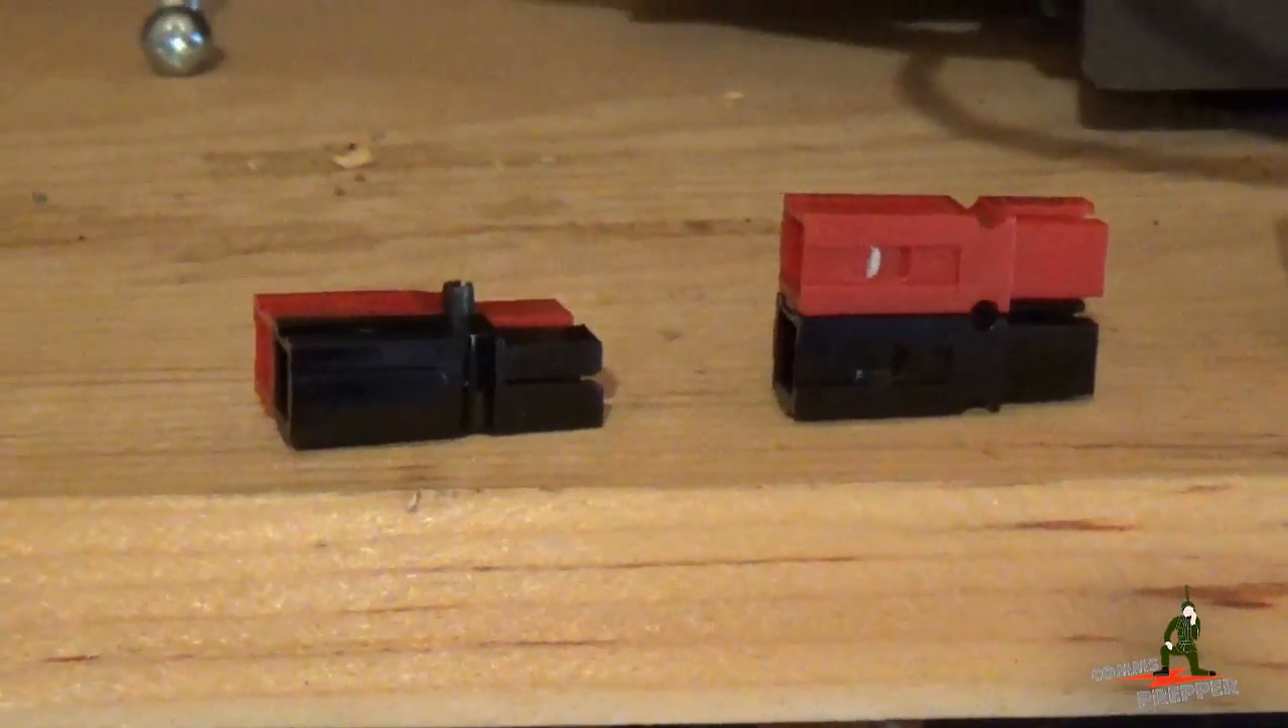That roll pin is partially inserted.